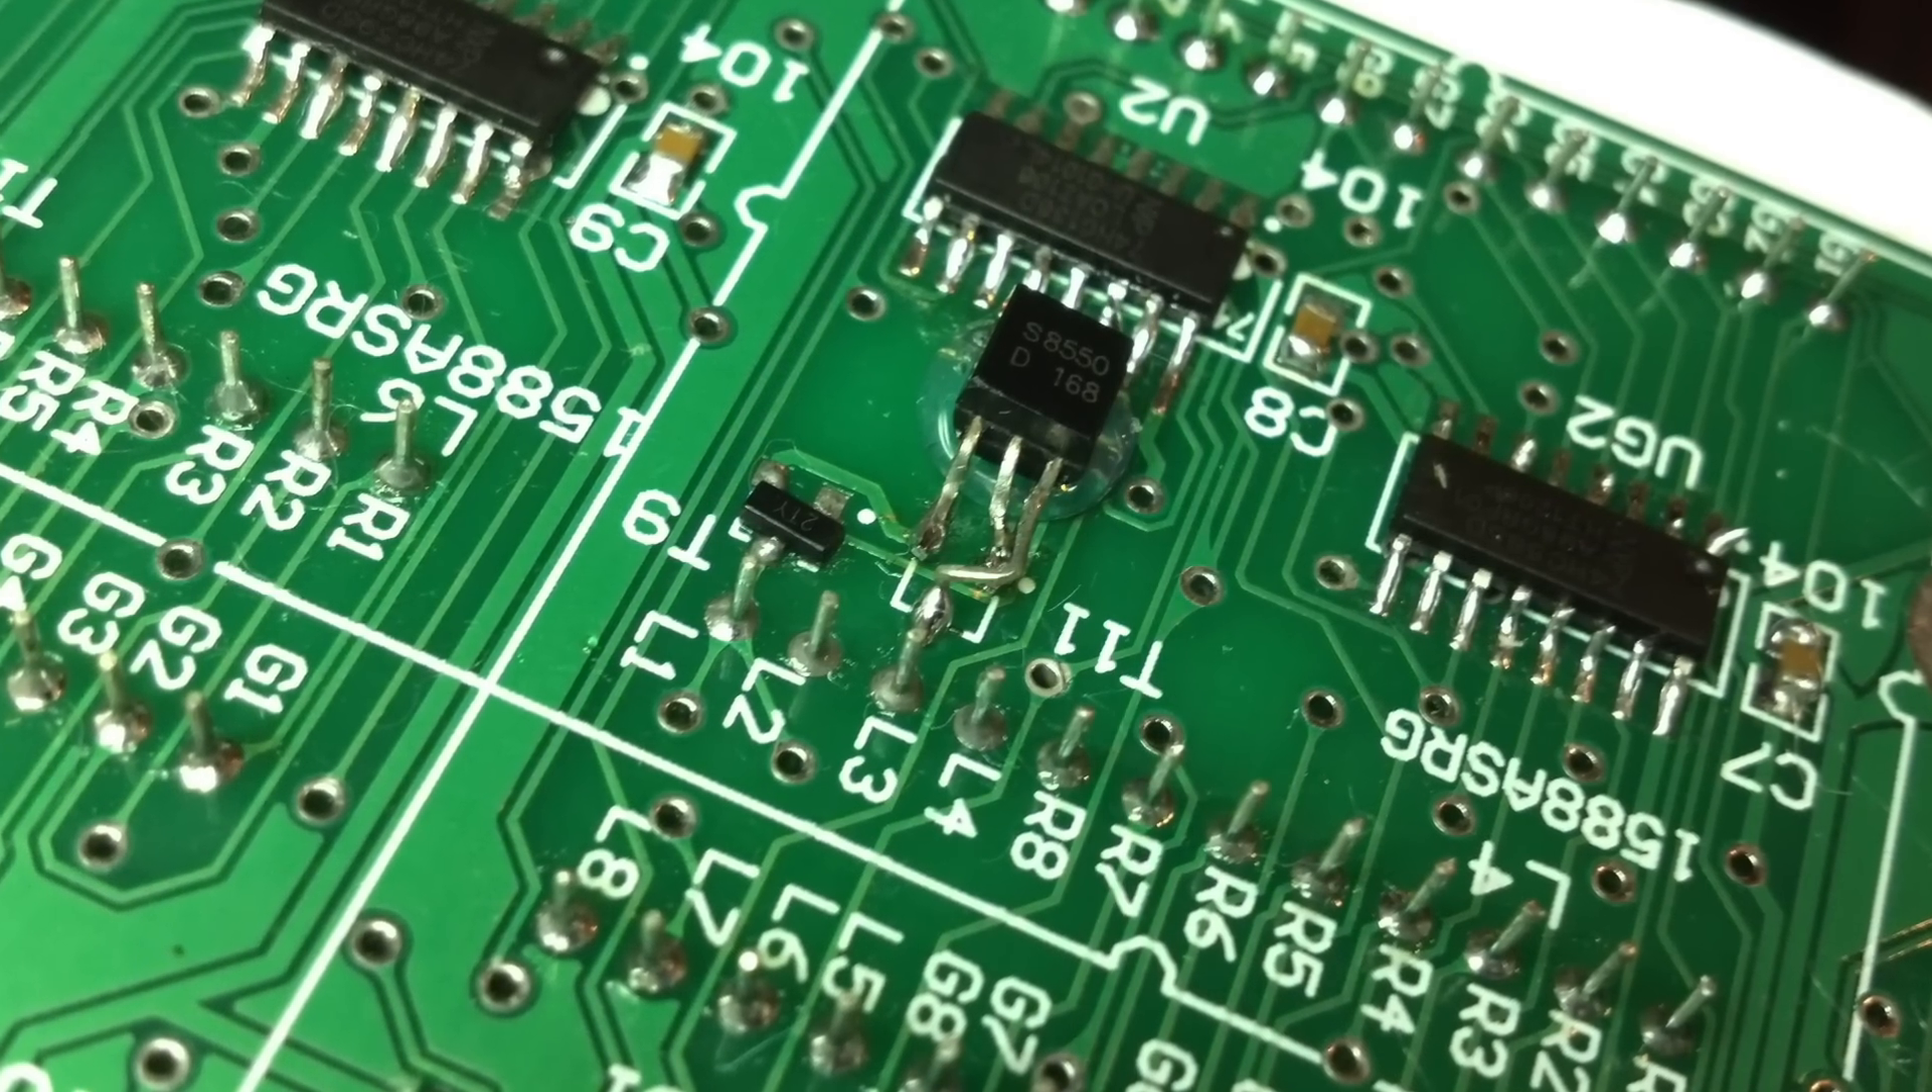It would have been nice if the pinouts matches between the new transistor and the pads. But I wasn't so lucky.